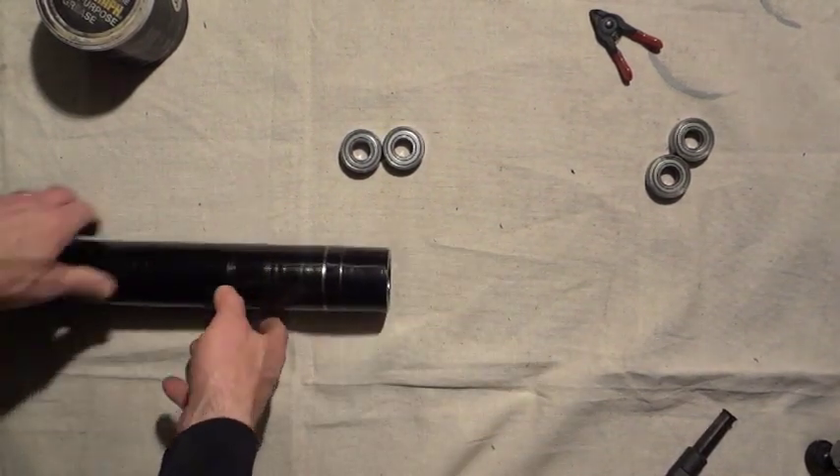Okay so I have both of the bearings removed from the roller body and I have my two brand new rollers here.